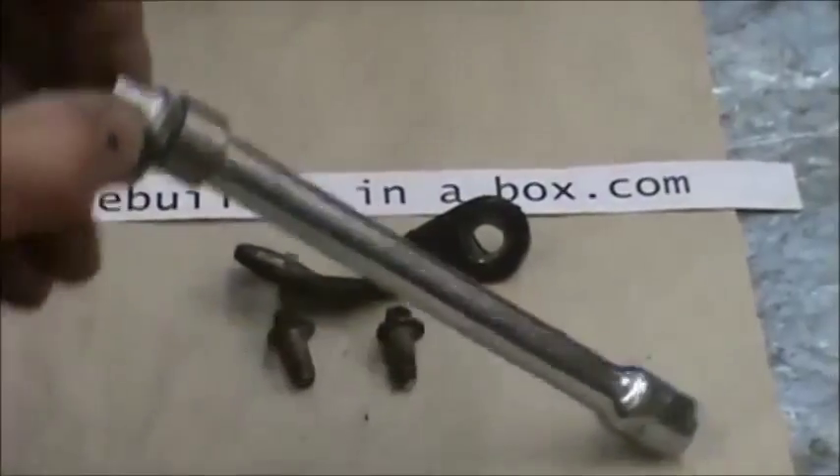Those are two e8 socket heads here you can see are removed.